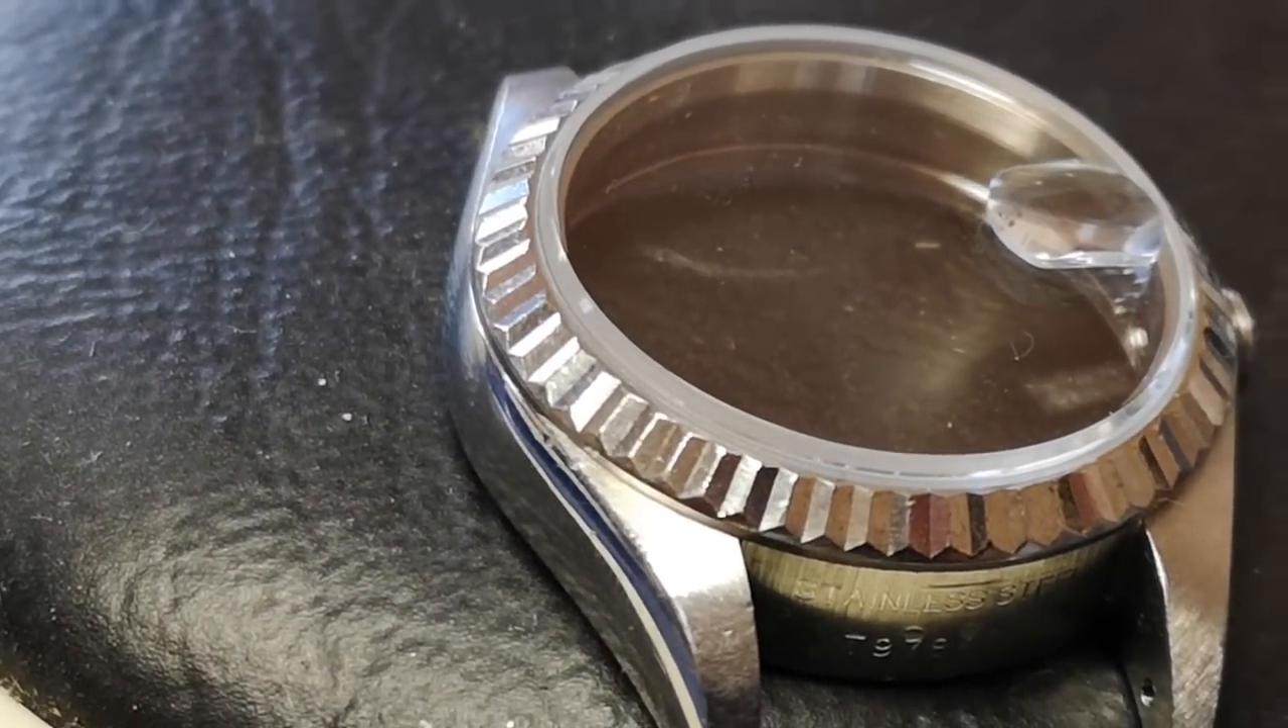You can see that the bezel is nicely on there.